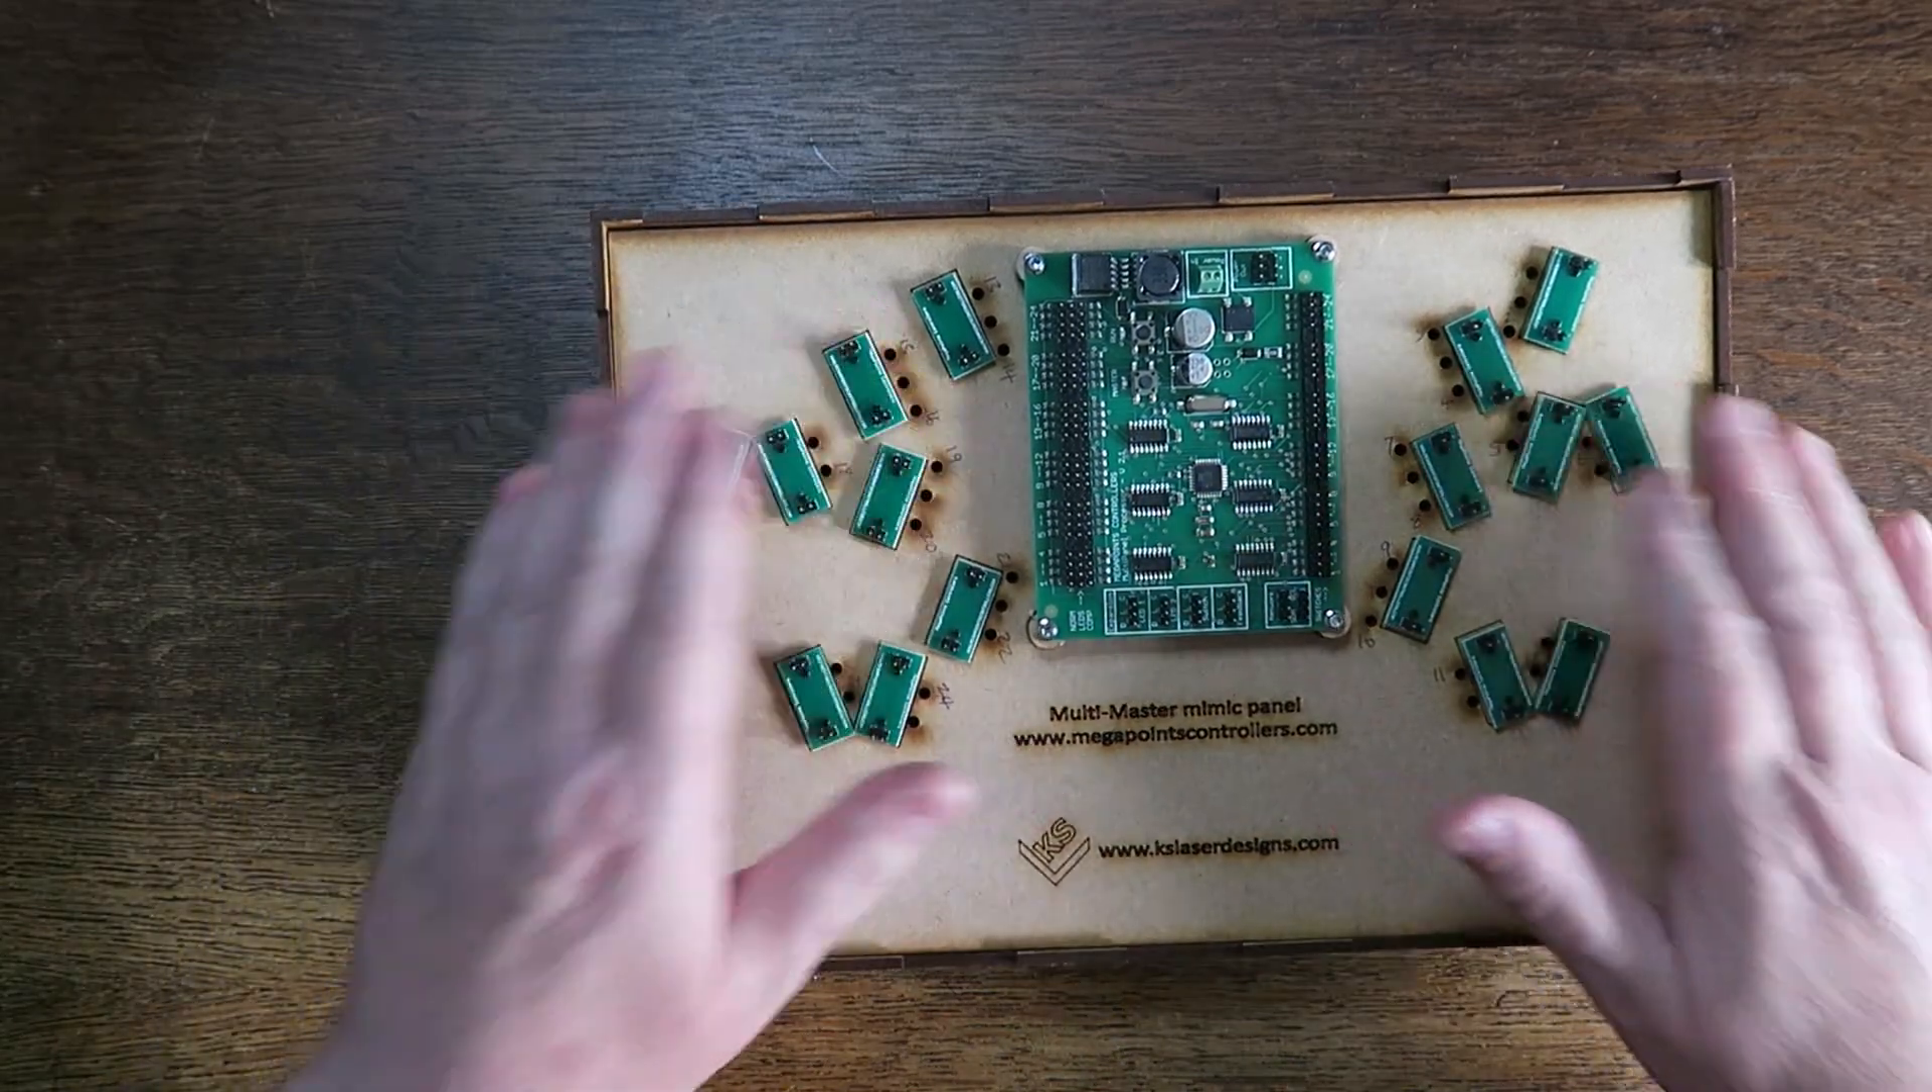So on this segment now the camera's been running for seven minutes and I've attached all the buttons.